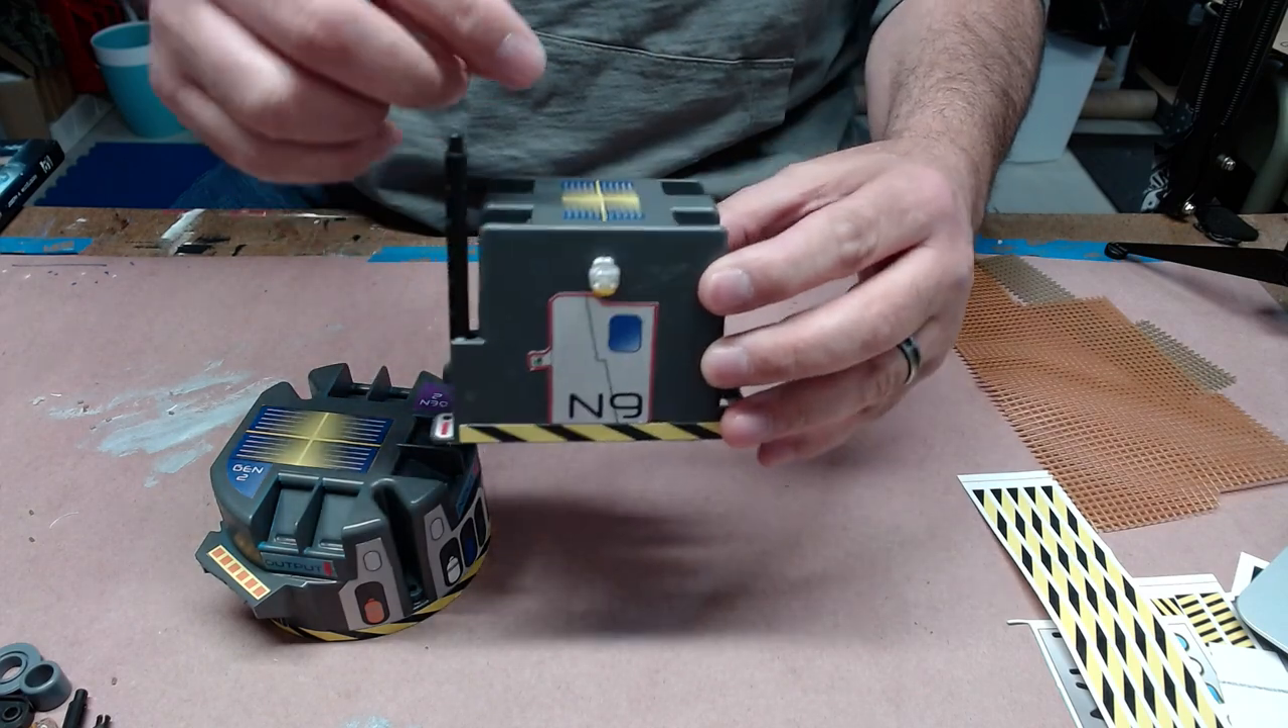You can see I've got various stickers put on it, including at the top here.